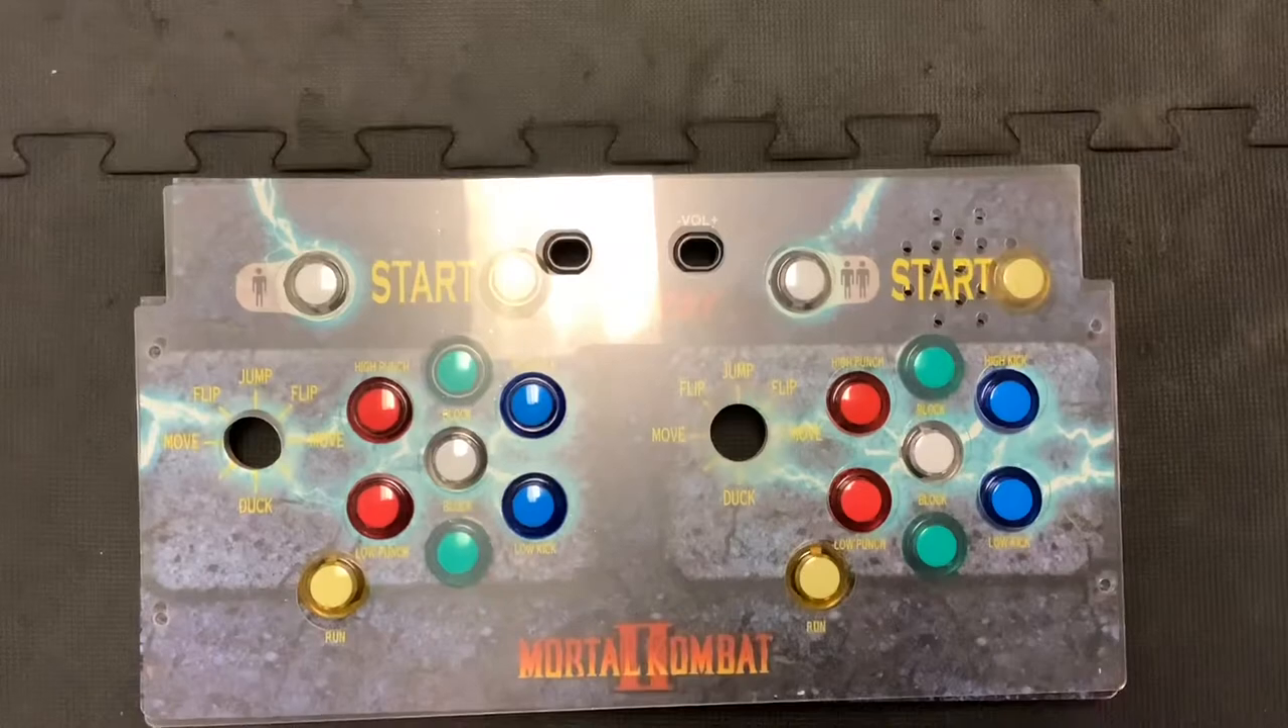Here is the board with all the buttons now installed in it.